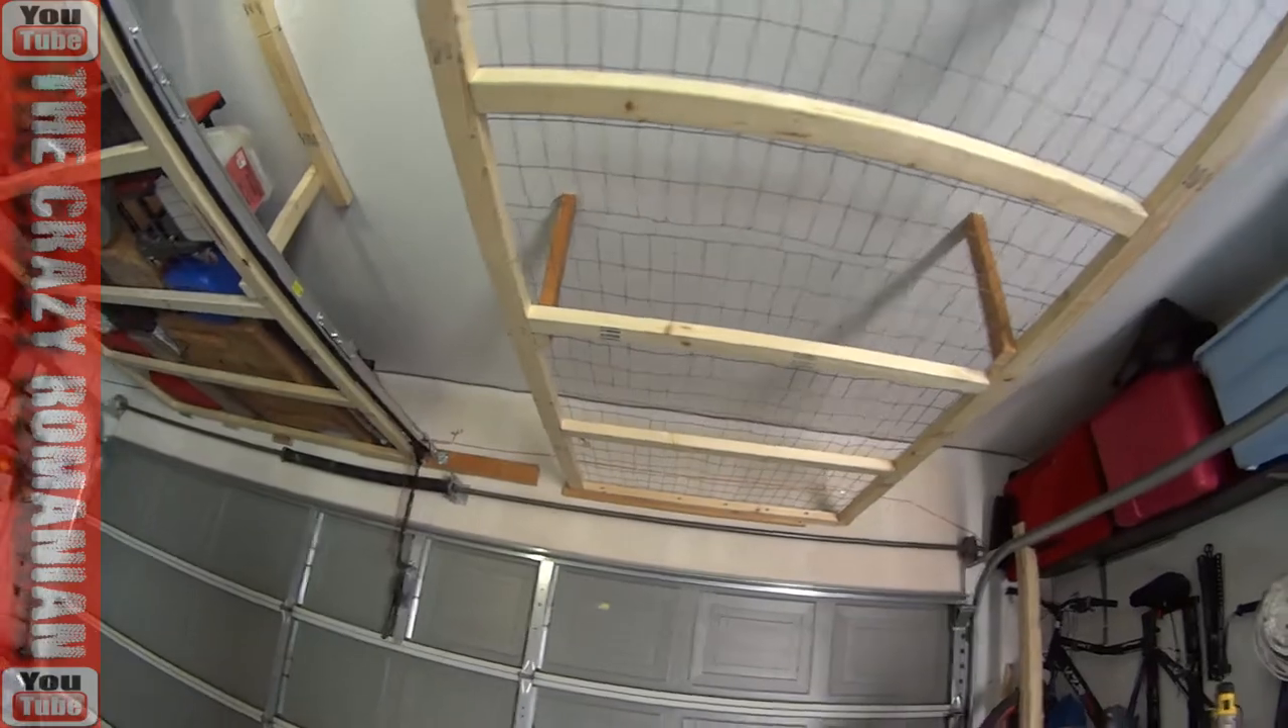Shelf is up everything is bolted together and I'm just ready to just throw some boxes up there.